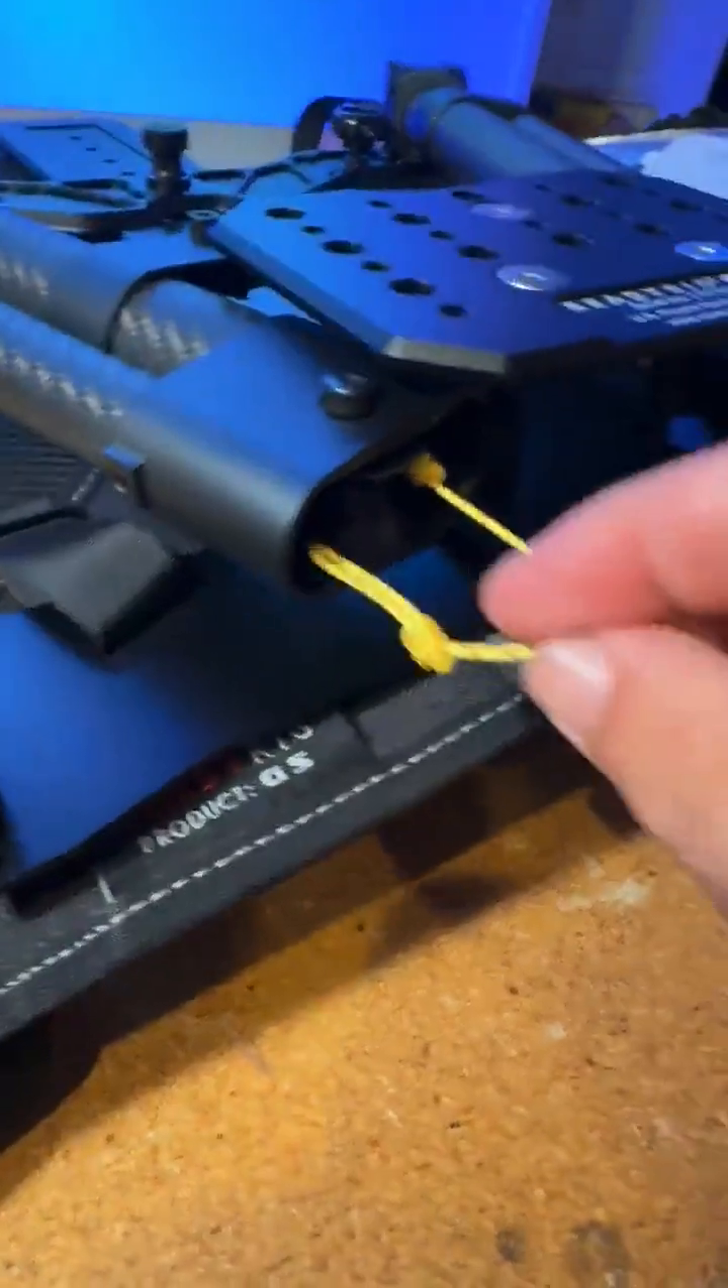So now you have the string there.